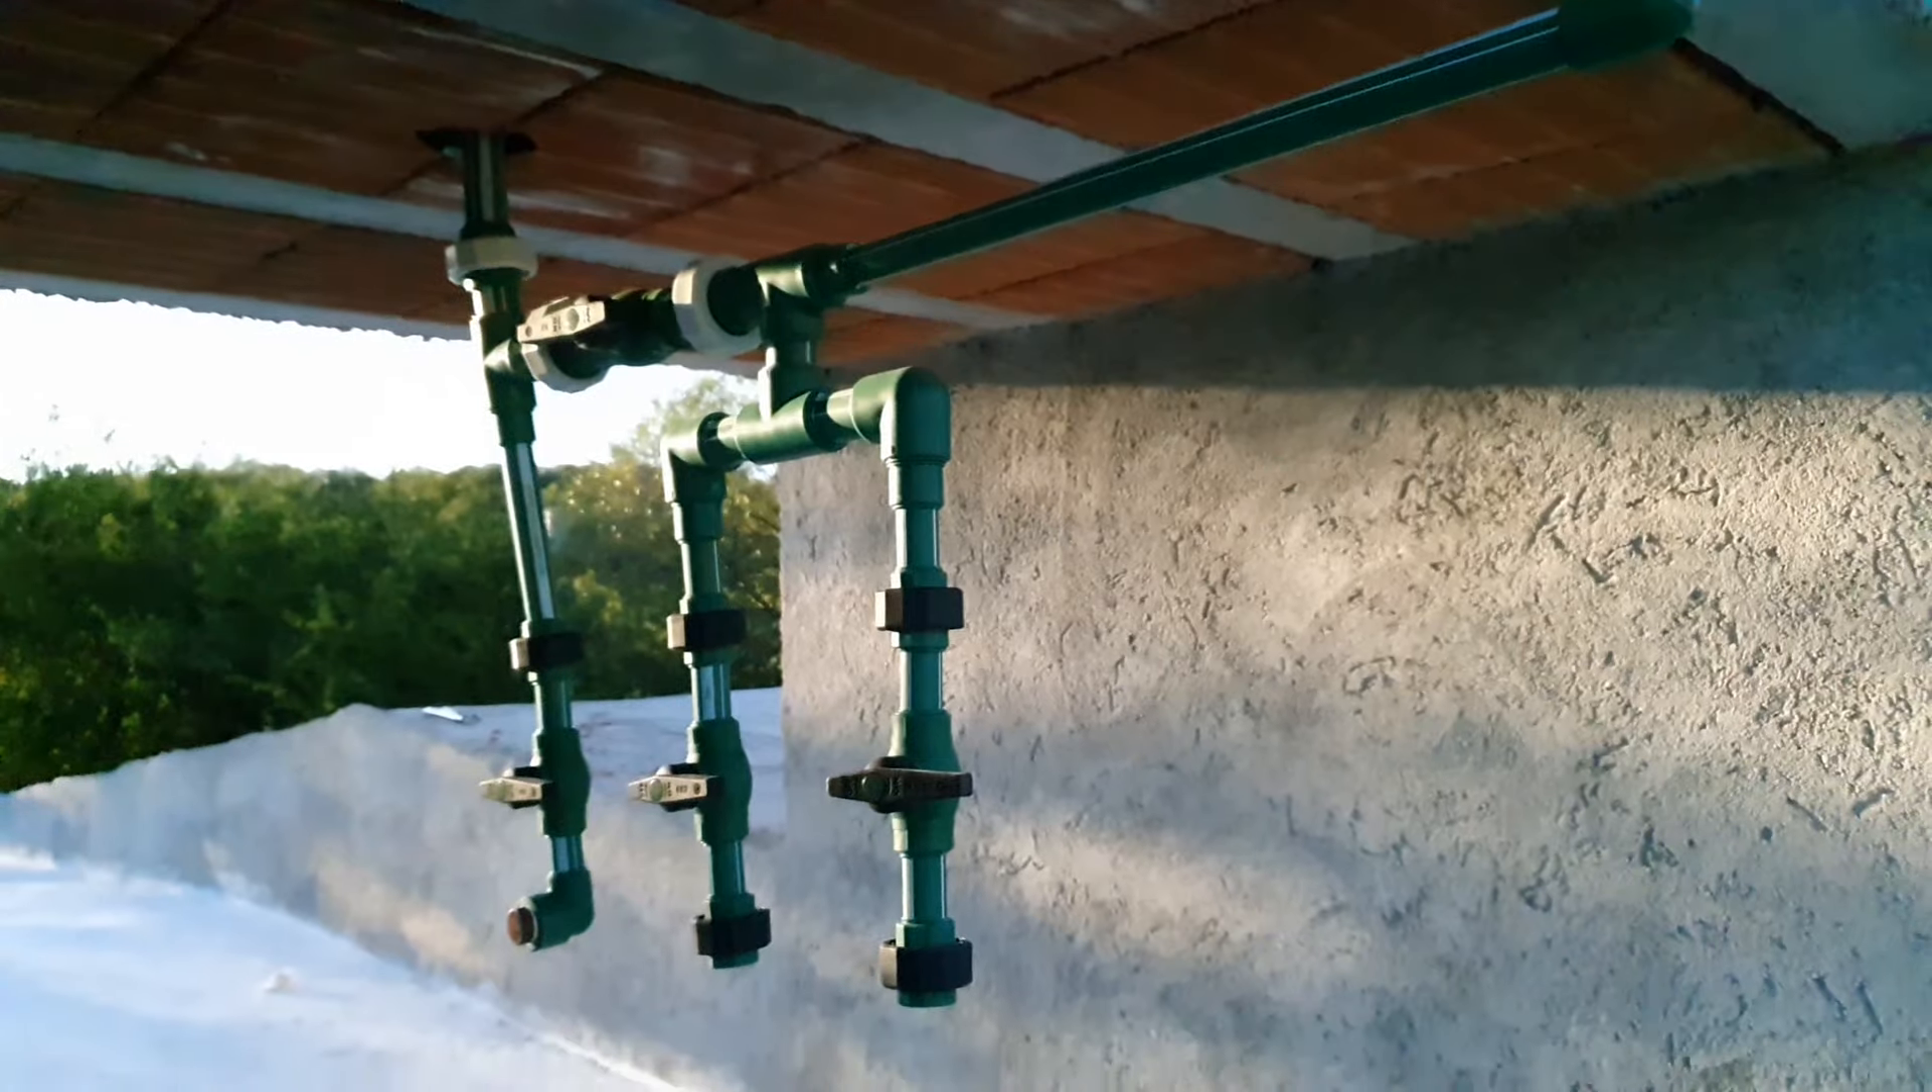Acá pueden ver cómo queda ya el colector y las bajadas ya instaladas.